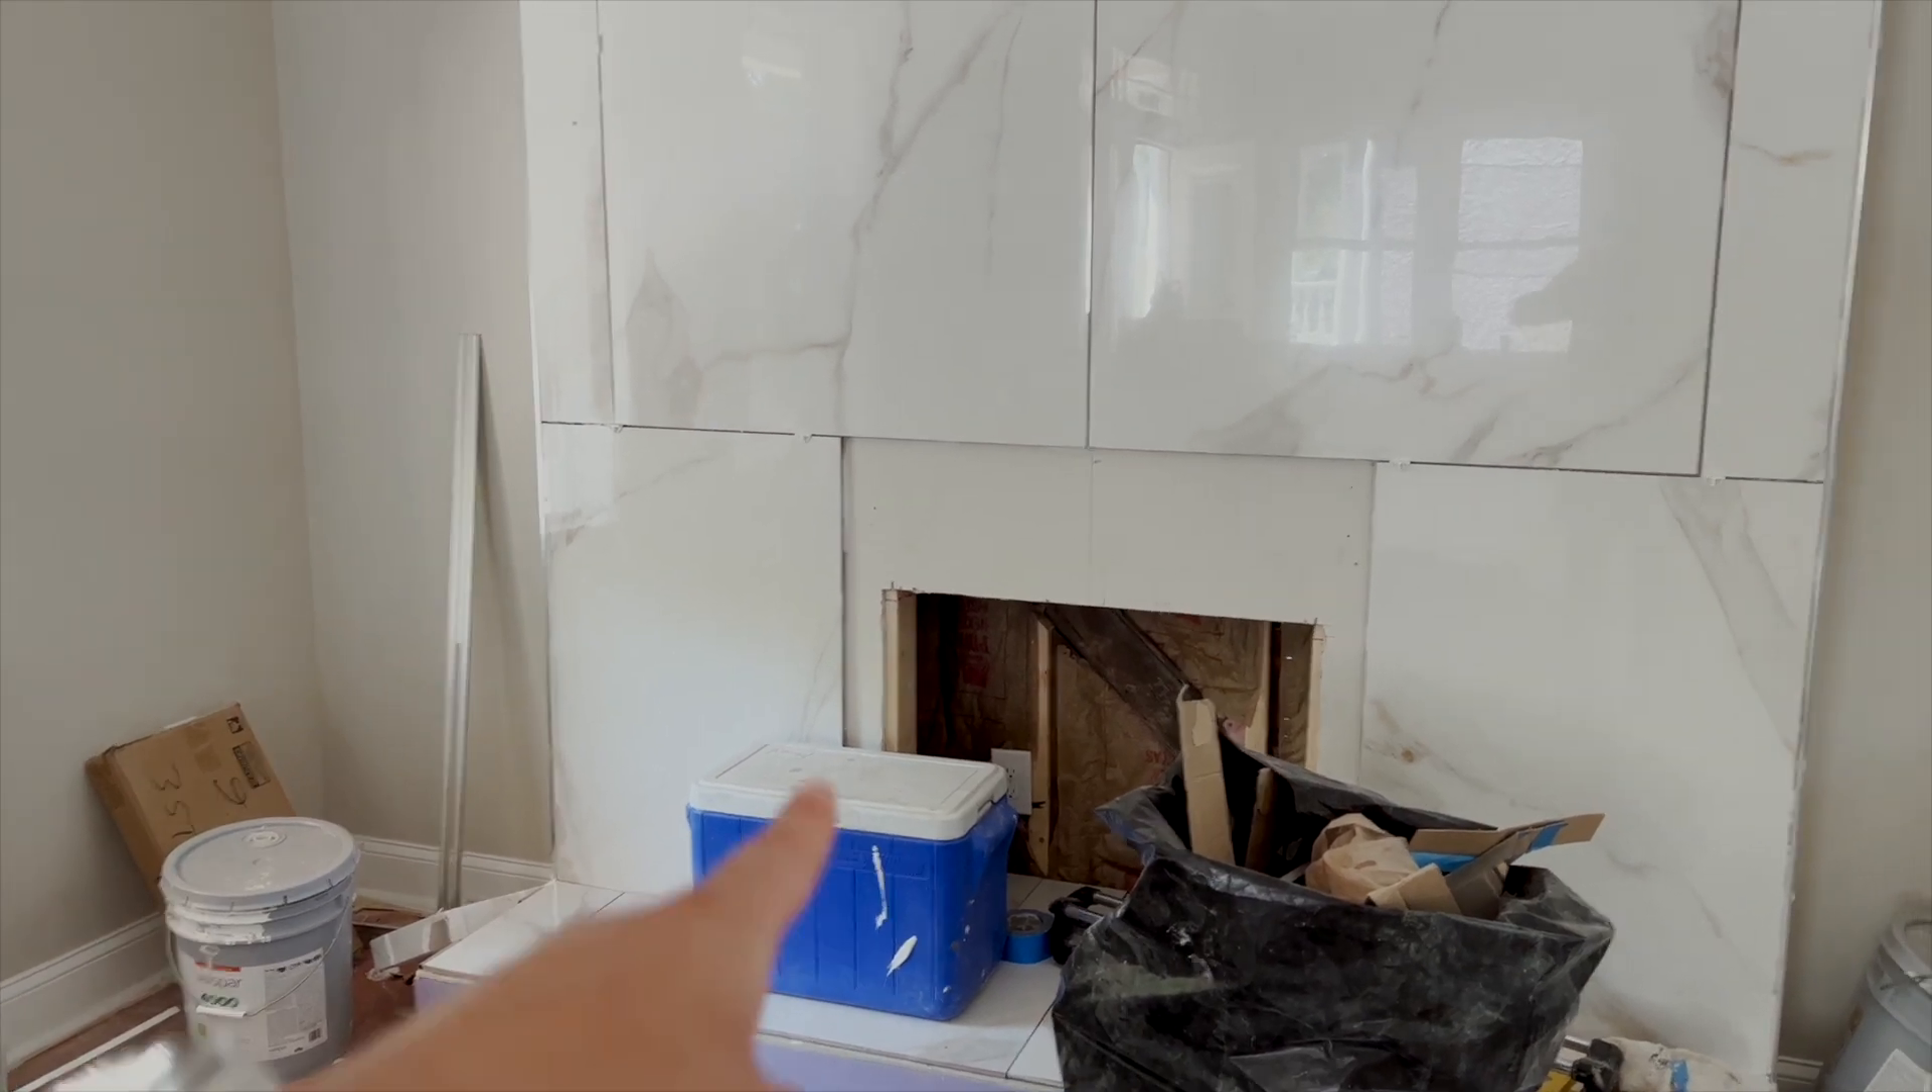Looks like they almost completed installing the ceramic on the fireplace they just need to add grout and the last piece on the fireplace.